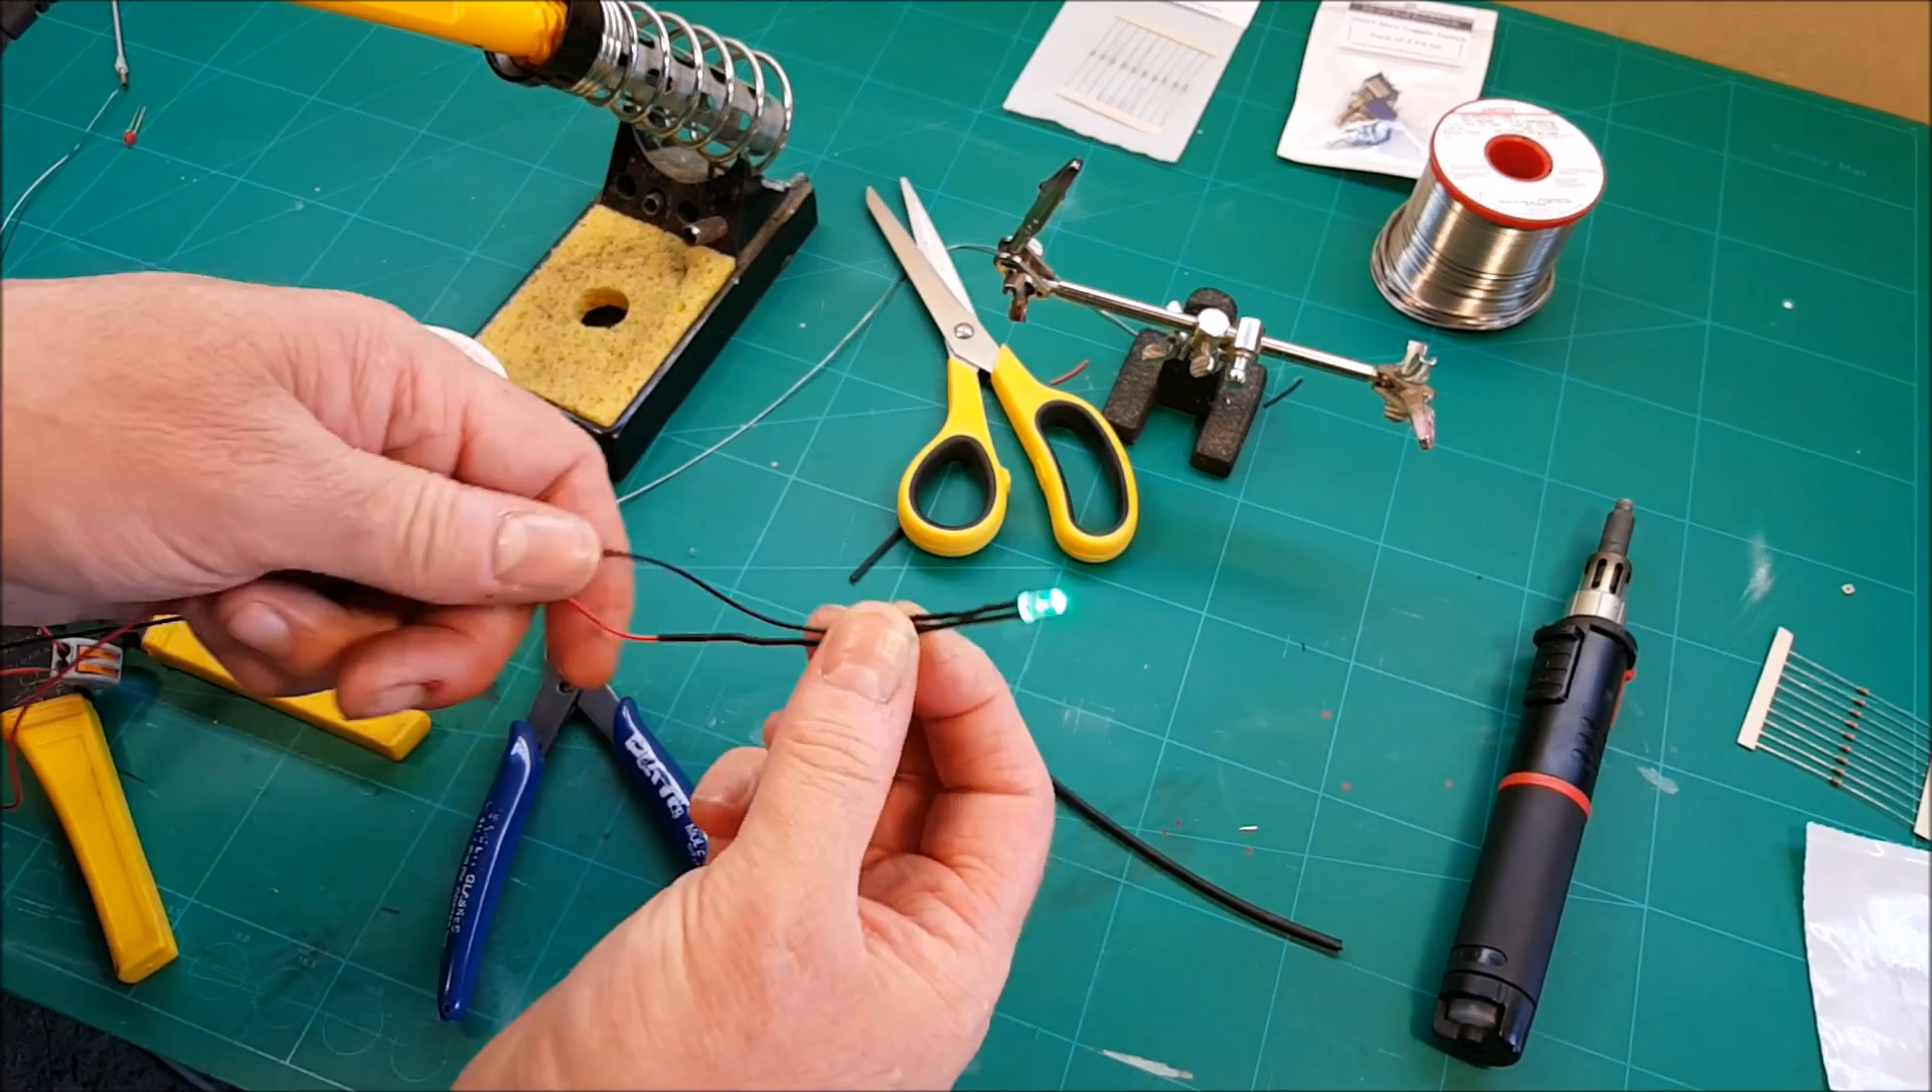And there we have one green LED all rewired all wired up ready to go and that is safe secure and it won't short out properly wired.